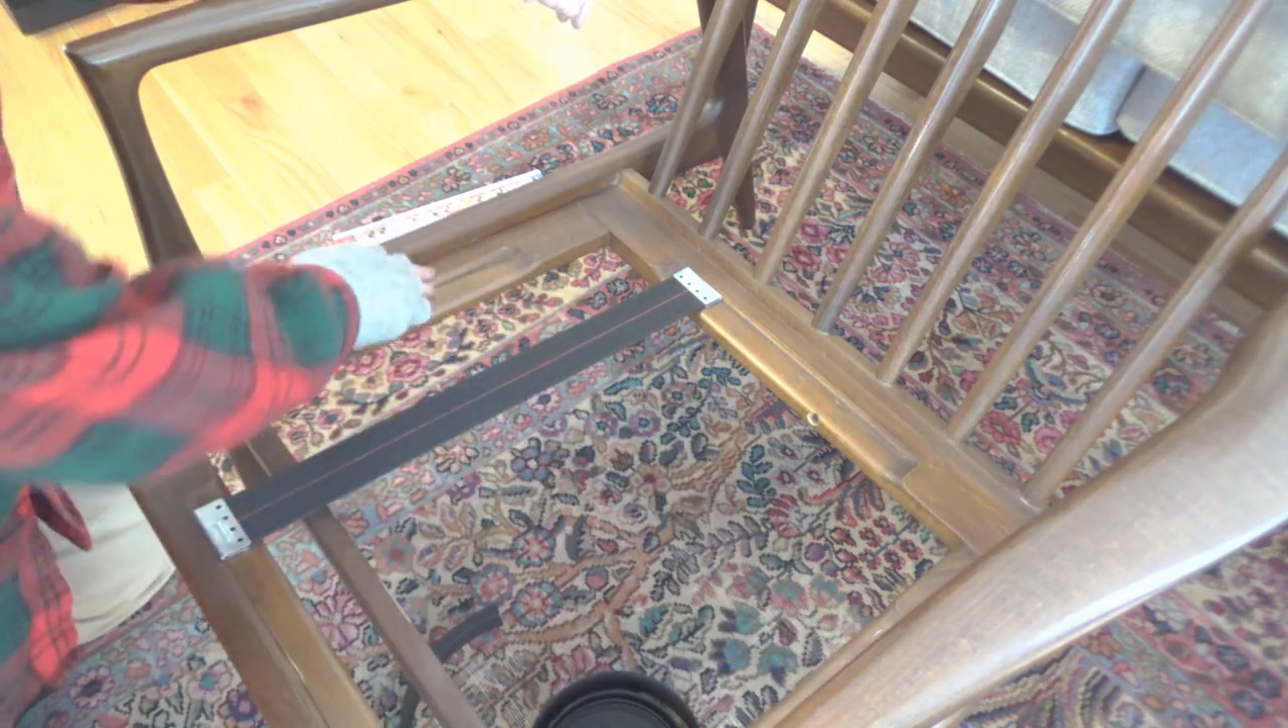That's one strap in two more to go.